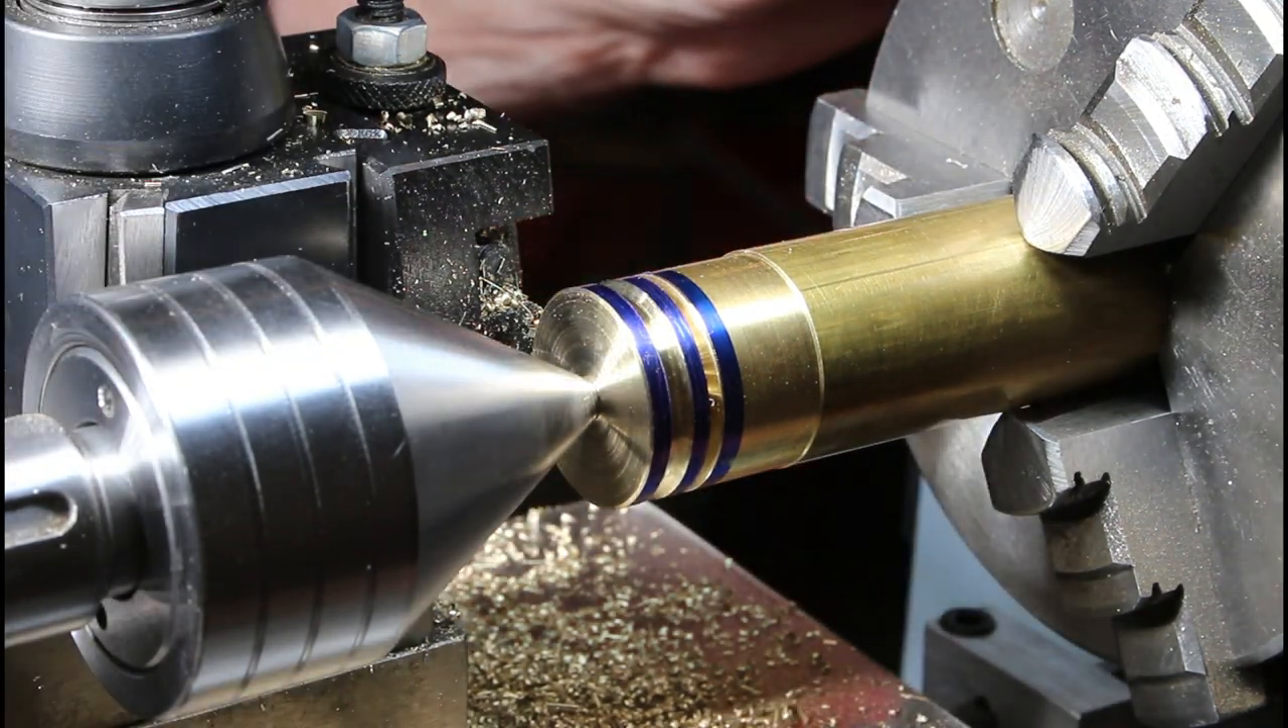So yeah, I guess I have enough stick out that I should really have had the live center in there all along. Now I do.